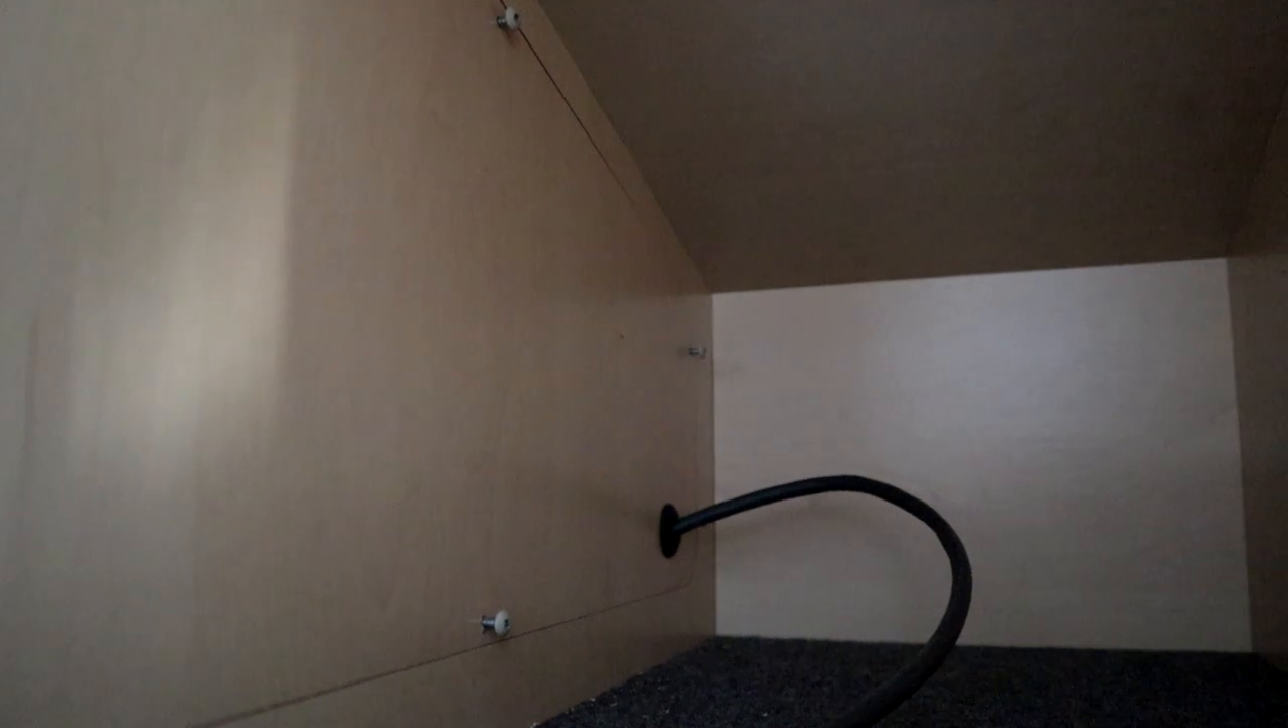And I created a hole in the panel here with a rubberized feed-through. And then the cable is here.